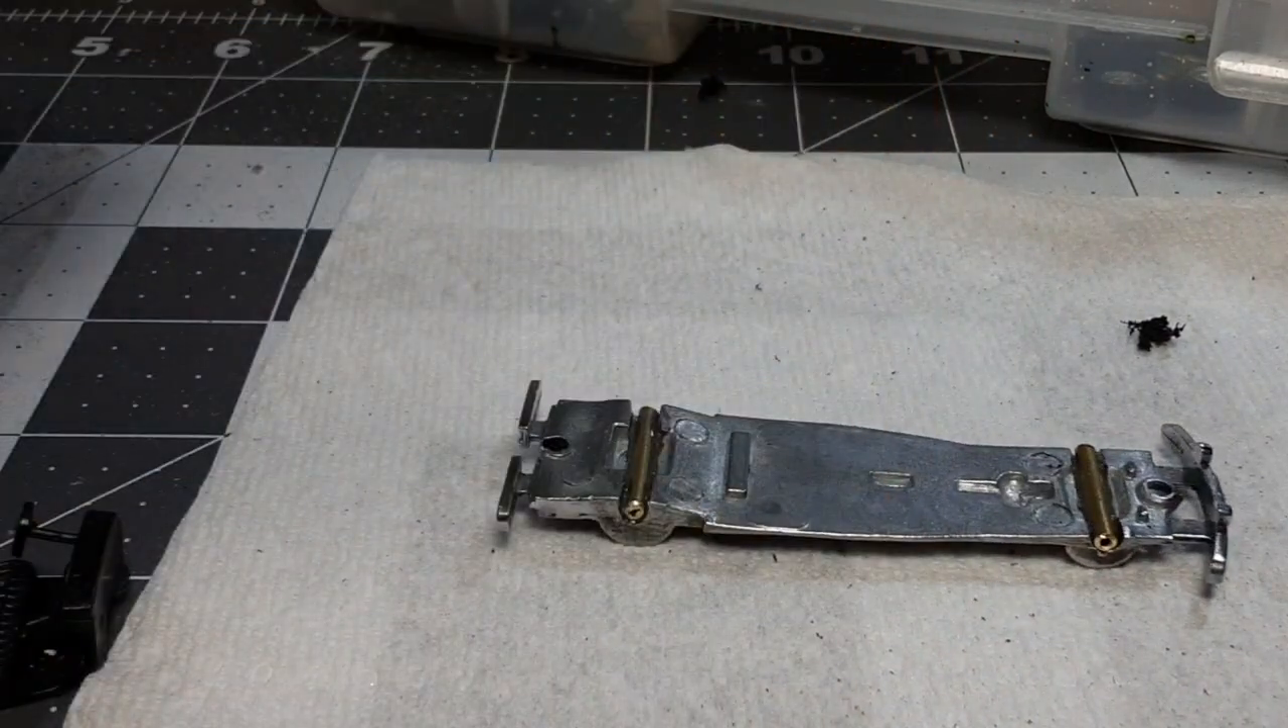So we have our channels. We've got our axle tubes put in.